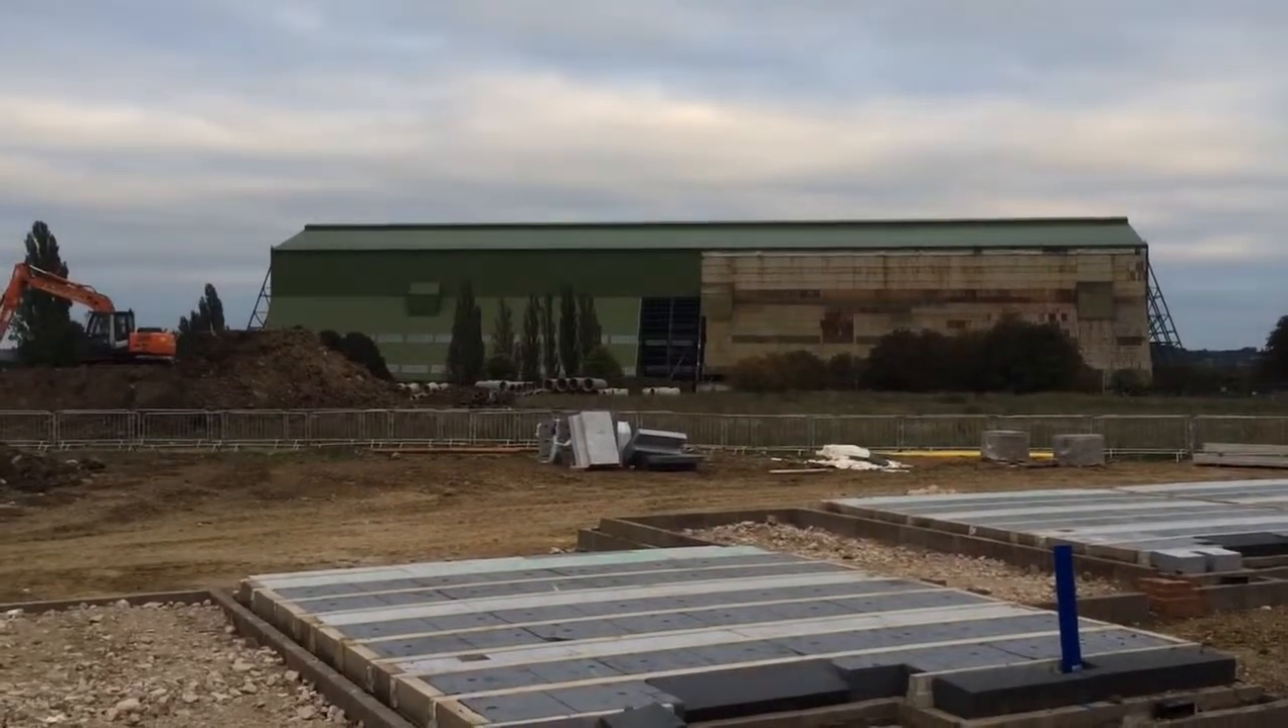Right, getting there, the rear is nearly done, we nearly have half a new shed, and half an old shed.